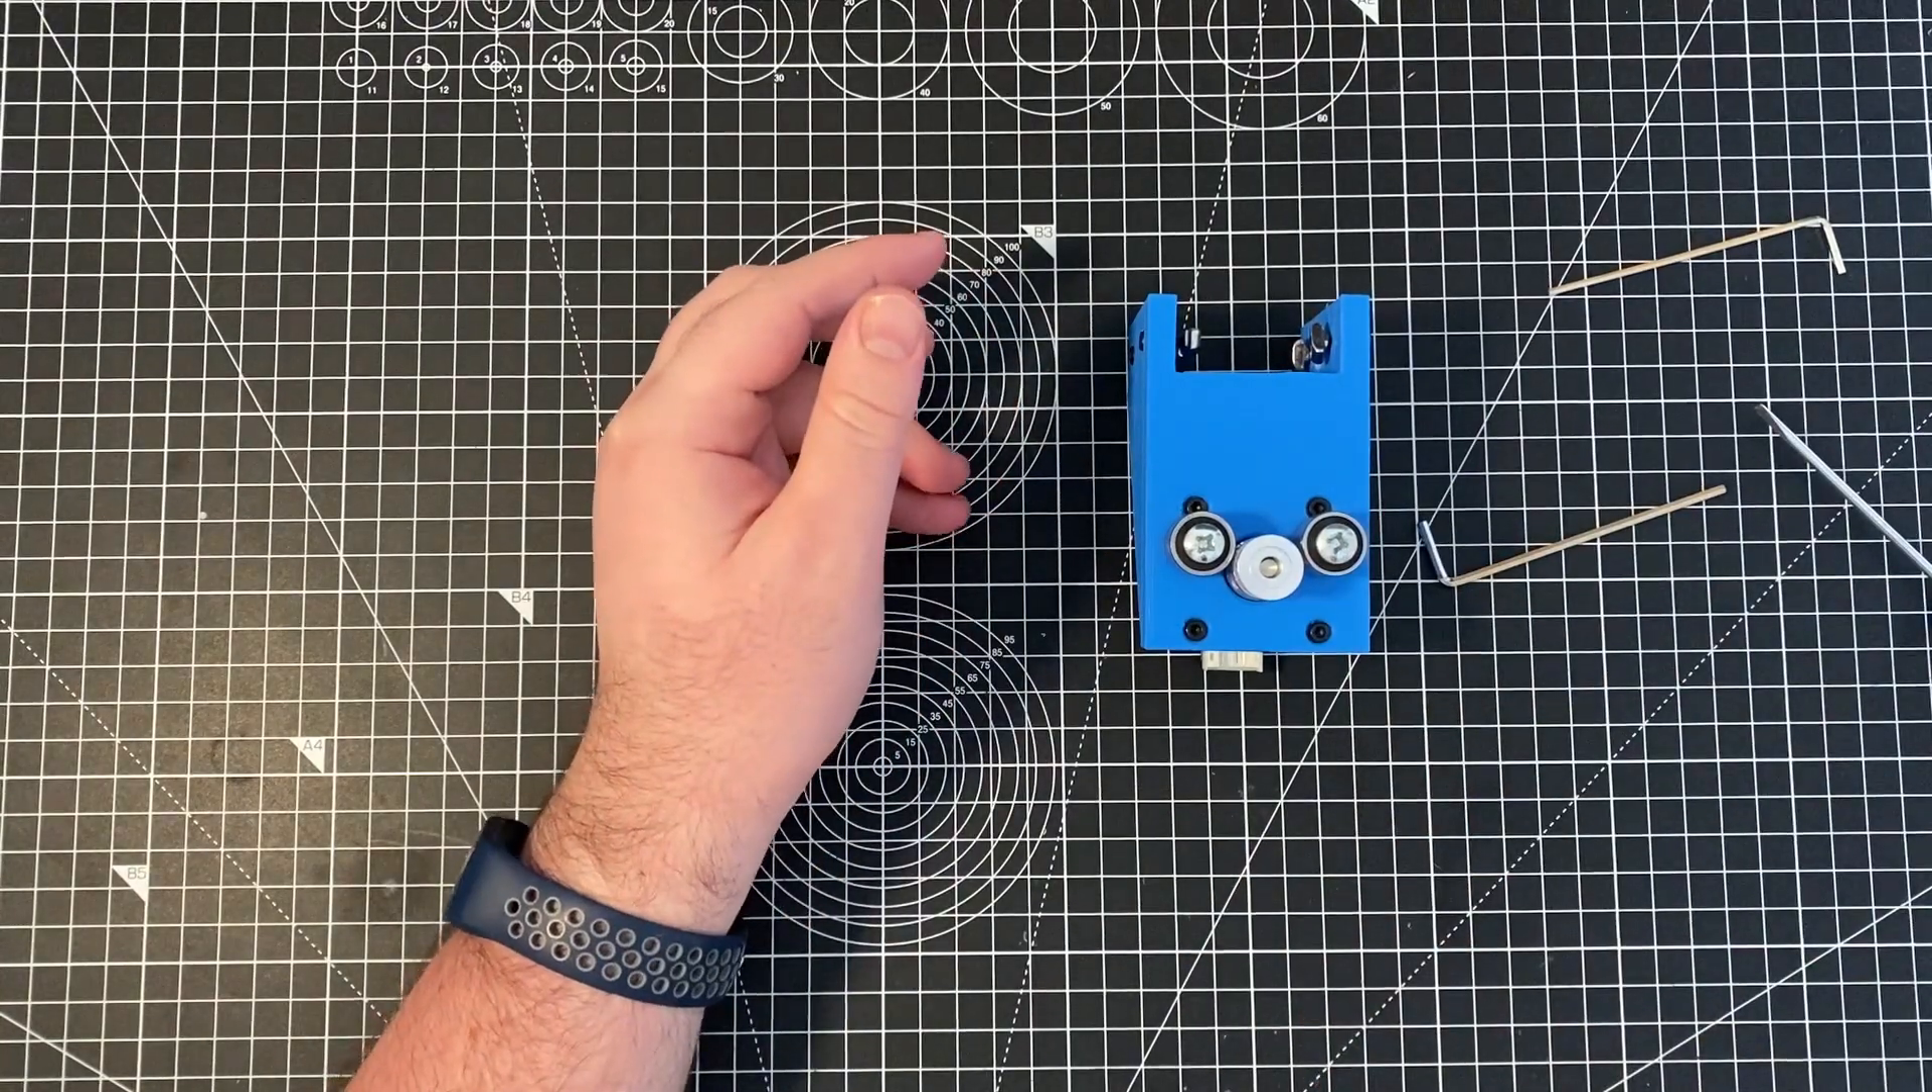That is the fully assembled motor mount and belt guides.